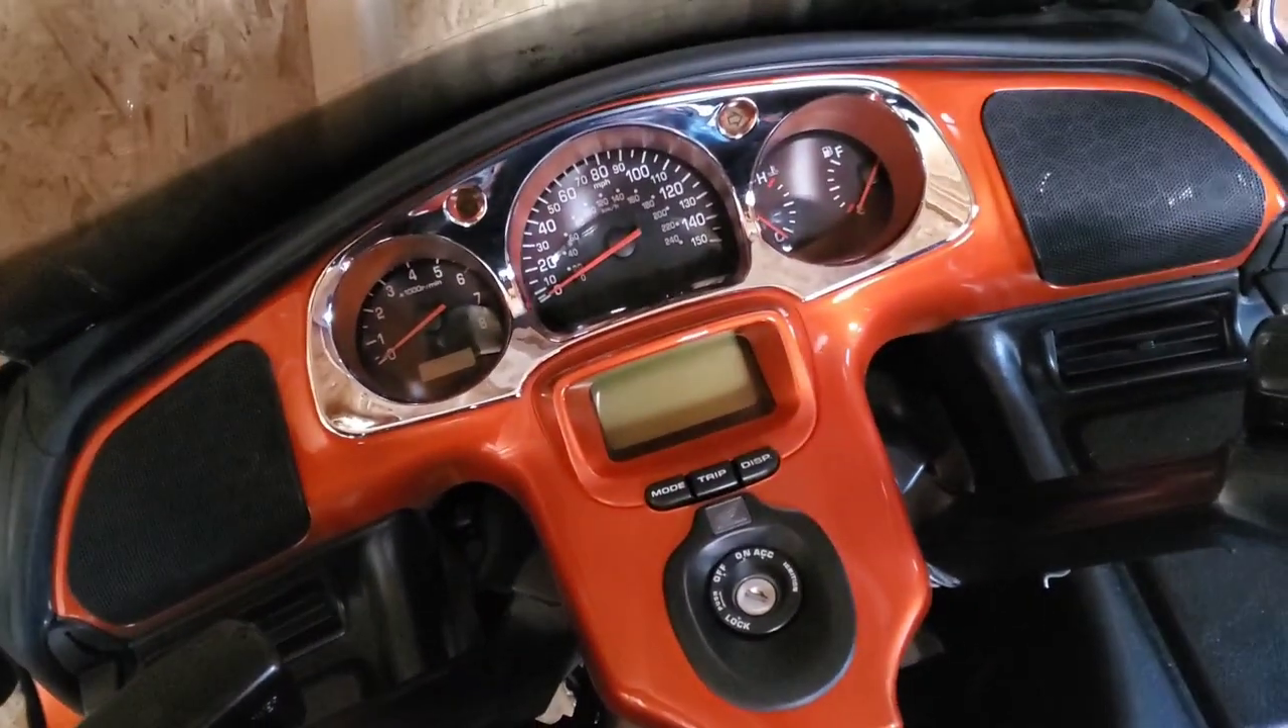But anyways the end result is that I also added the chrome bezel around the gauges but I think that just that just makes the bike look totally complete to me.